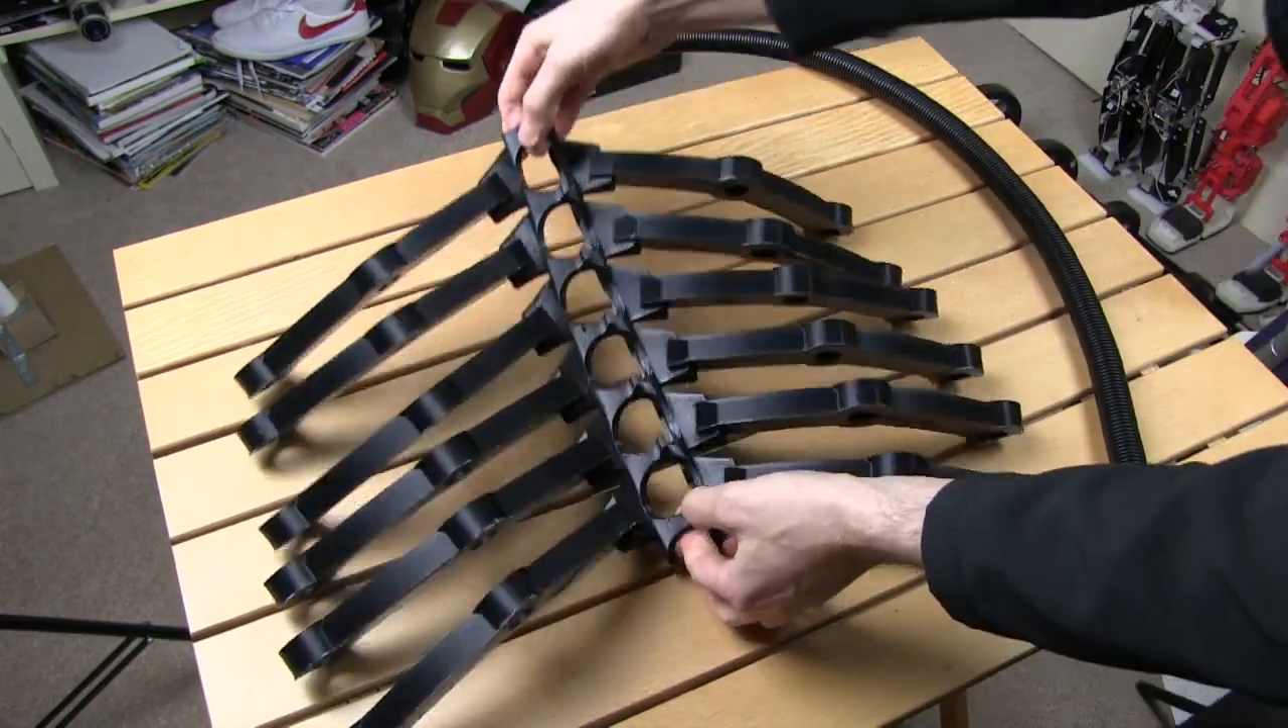And there we have all of the ribs attached.